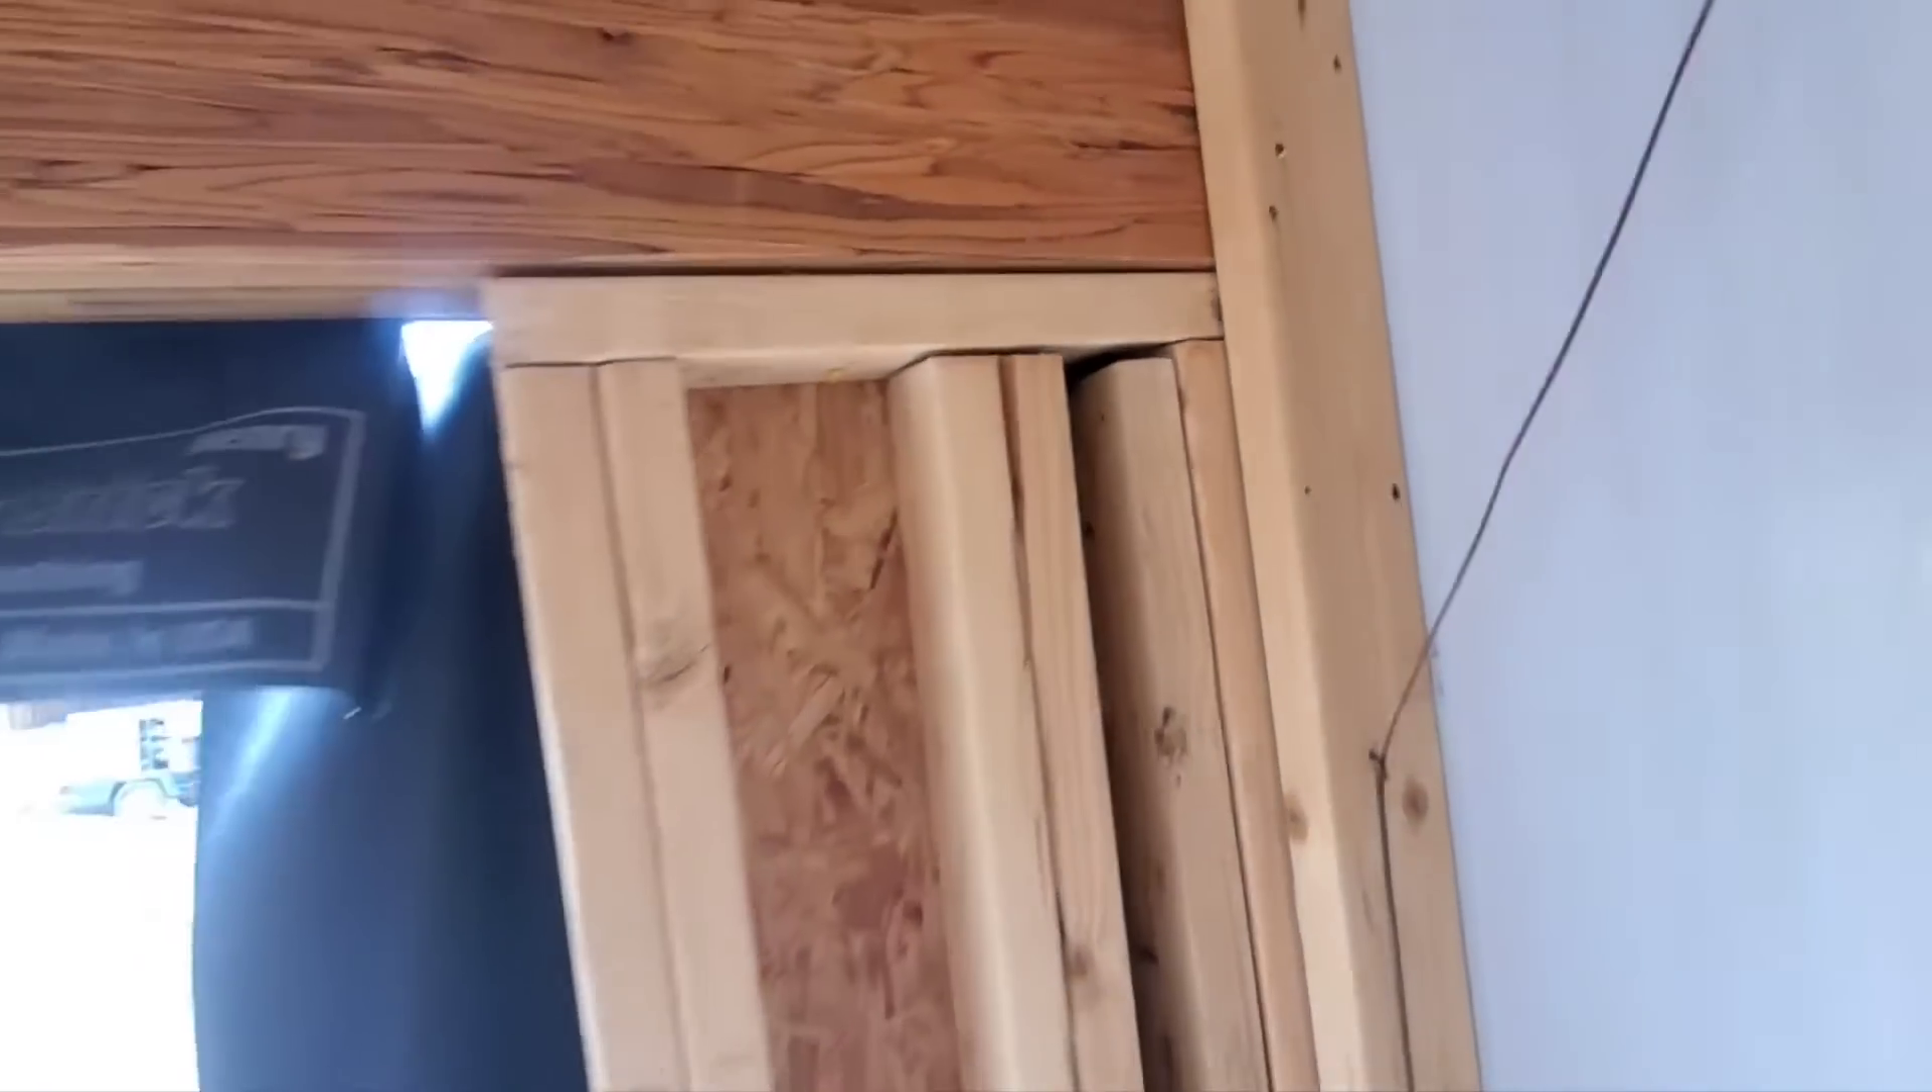First of all, they haven't got these things to fit properly. Look at those gaps. Big ol' gaps at the header, at the studs.